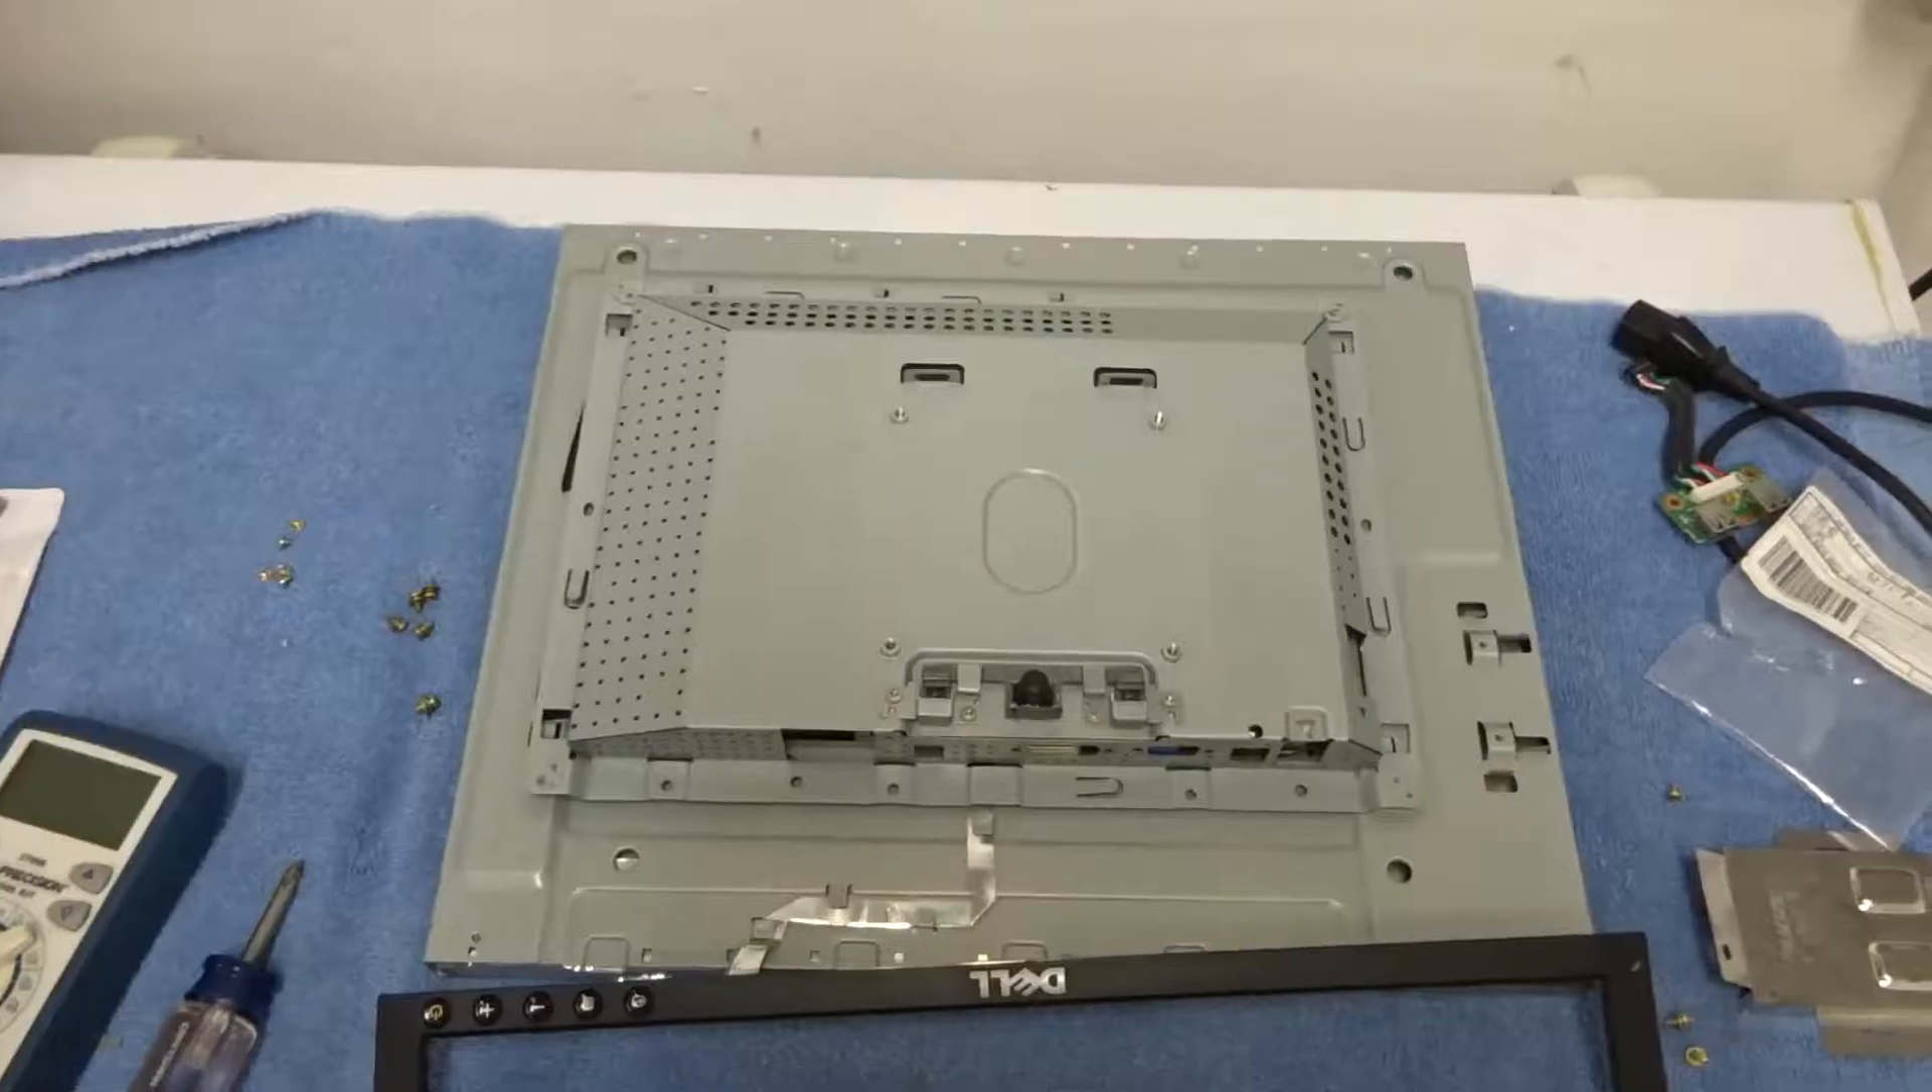Well here's what the monitor looks like with the case apart.